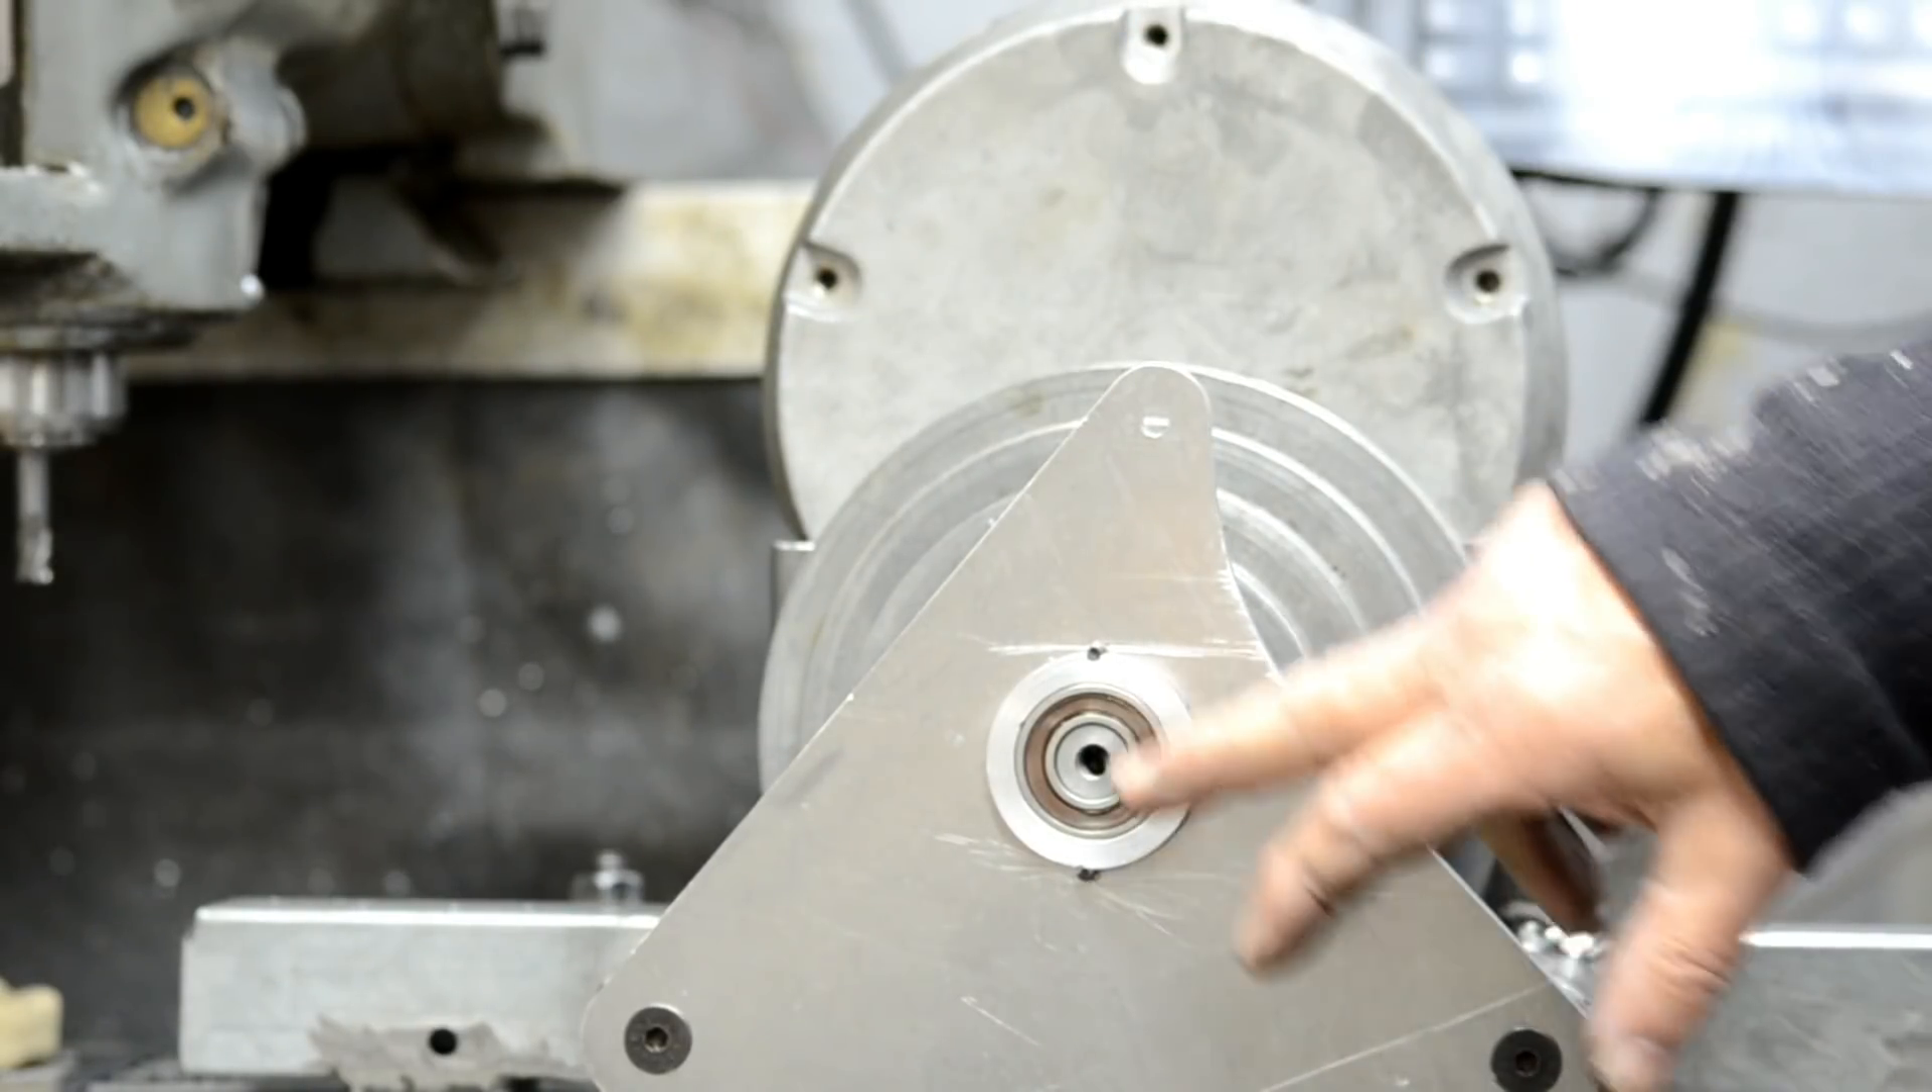The bearing bracket that we saw being made earlier has got the bearing fitted. It's bolted on over the shaft for the pulleys.